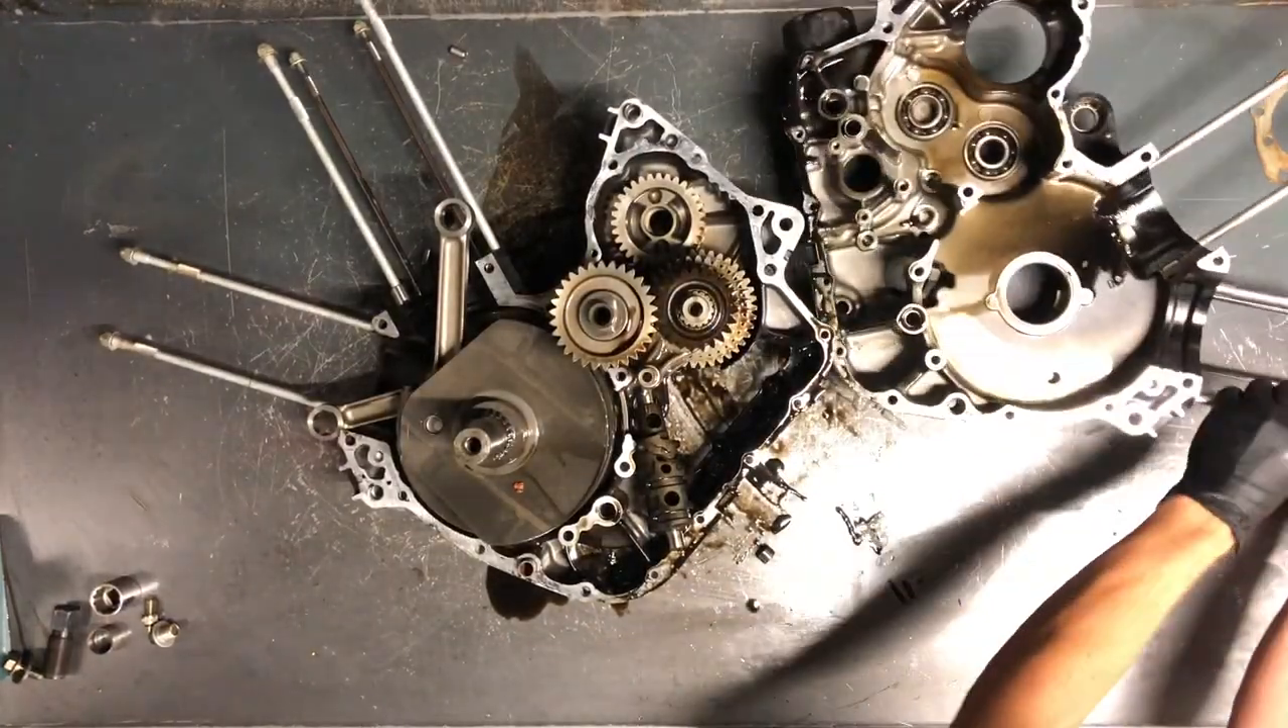So there is the crankcase split there.